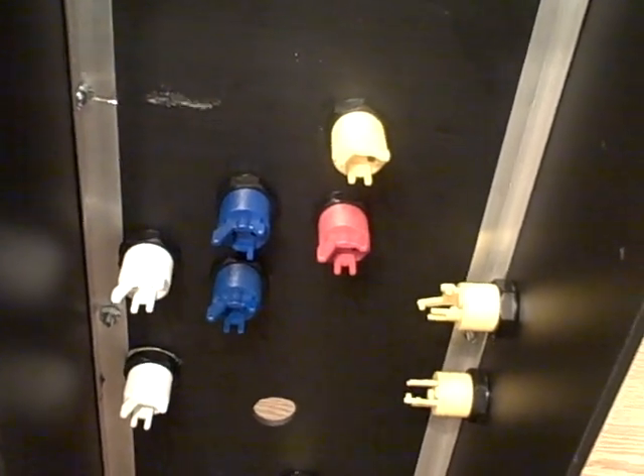We got all the individual buttons here. No connectors on there yet.